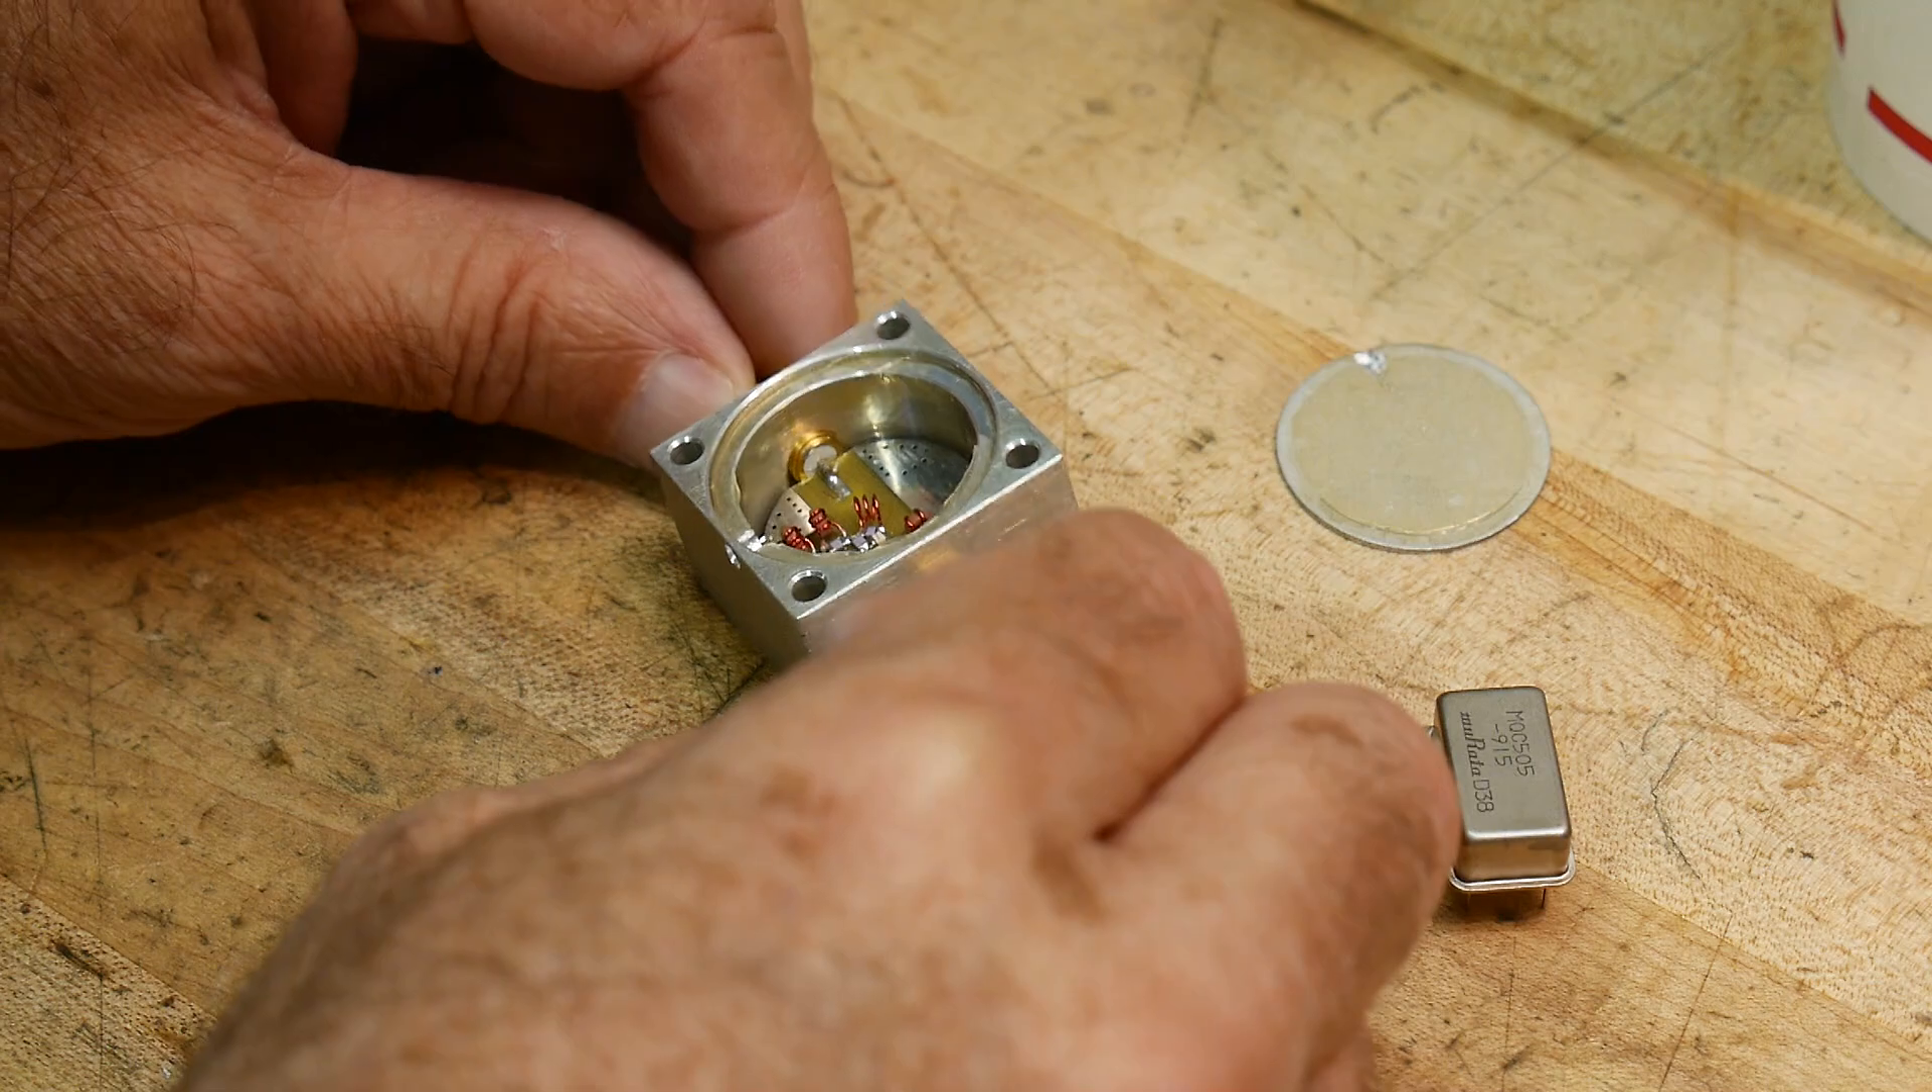So that's how I got the top off, all right.